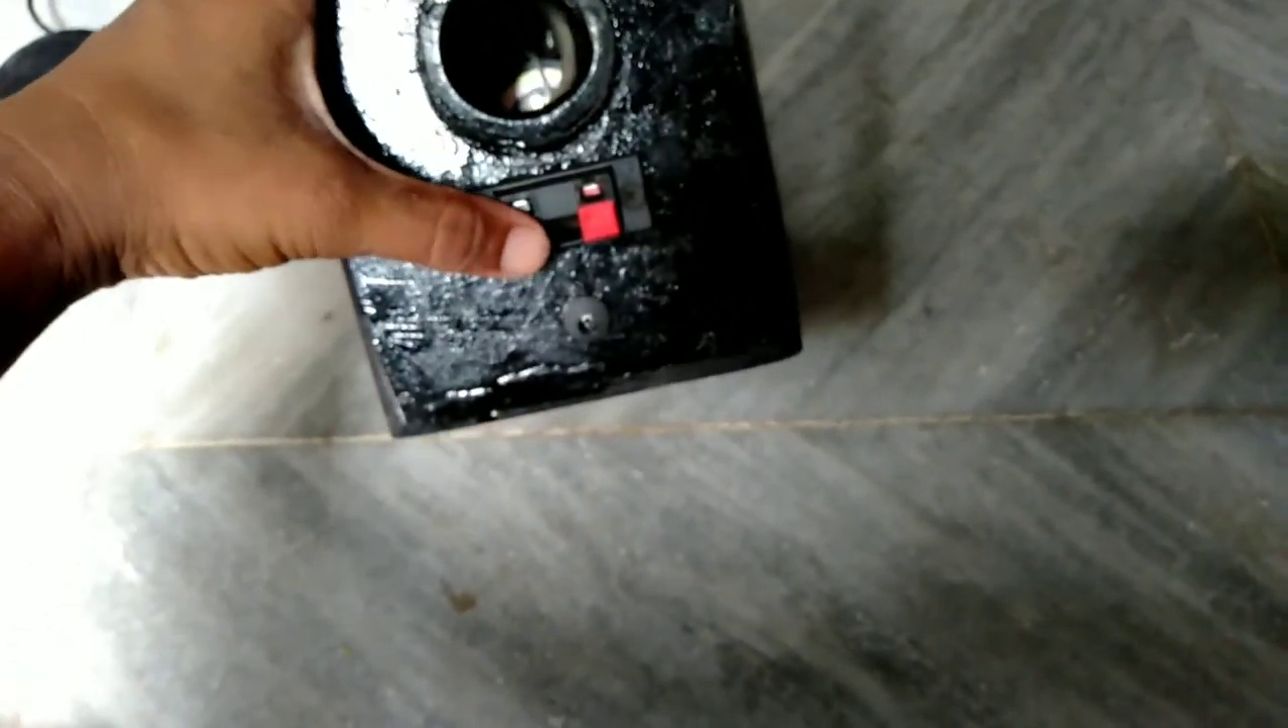दूसरी स्पिकर के लिए हमने पीछे की तरफ एक स्पिकर का सॉकेट सेट कर दिया है।